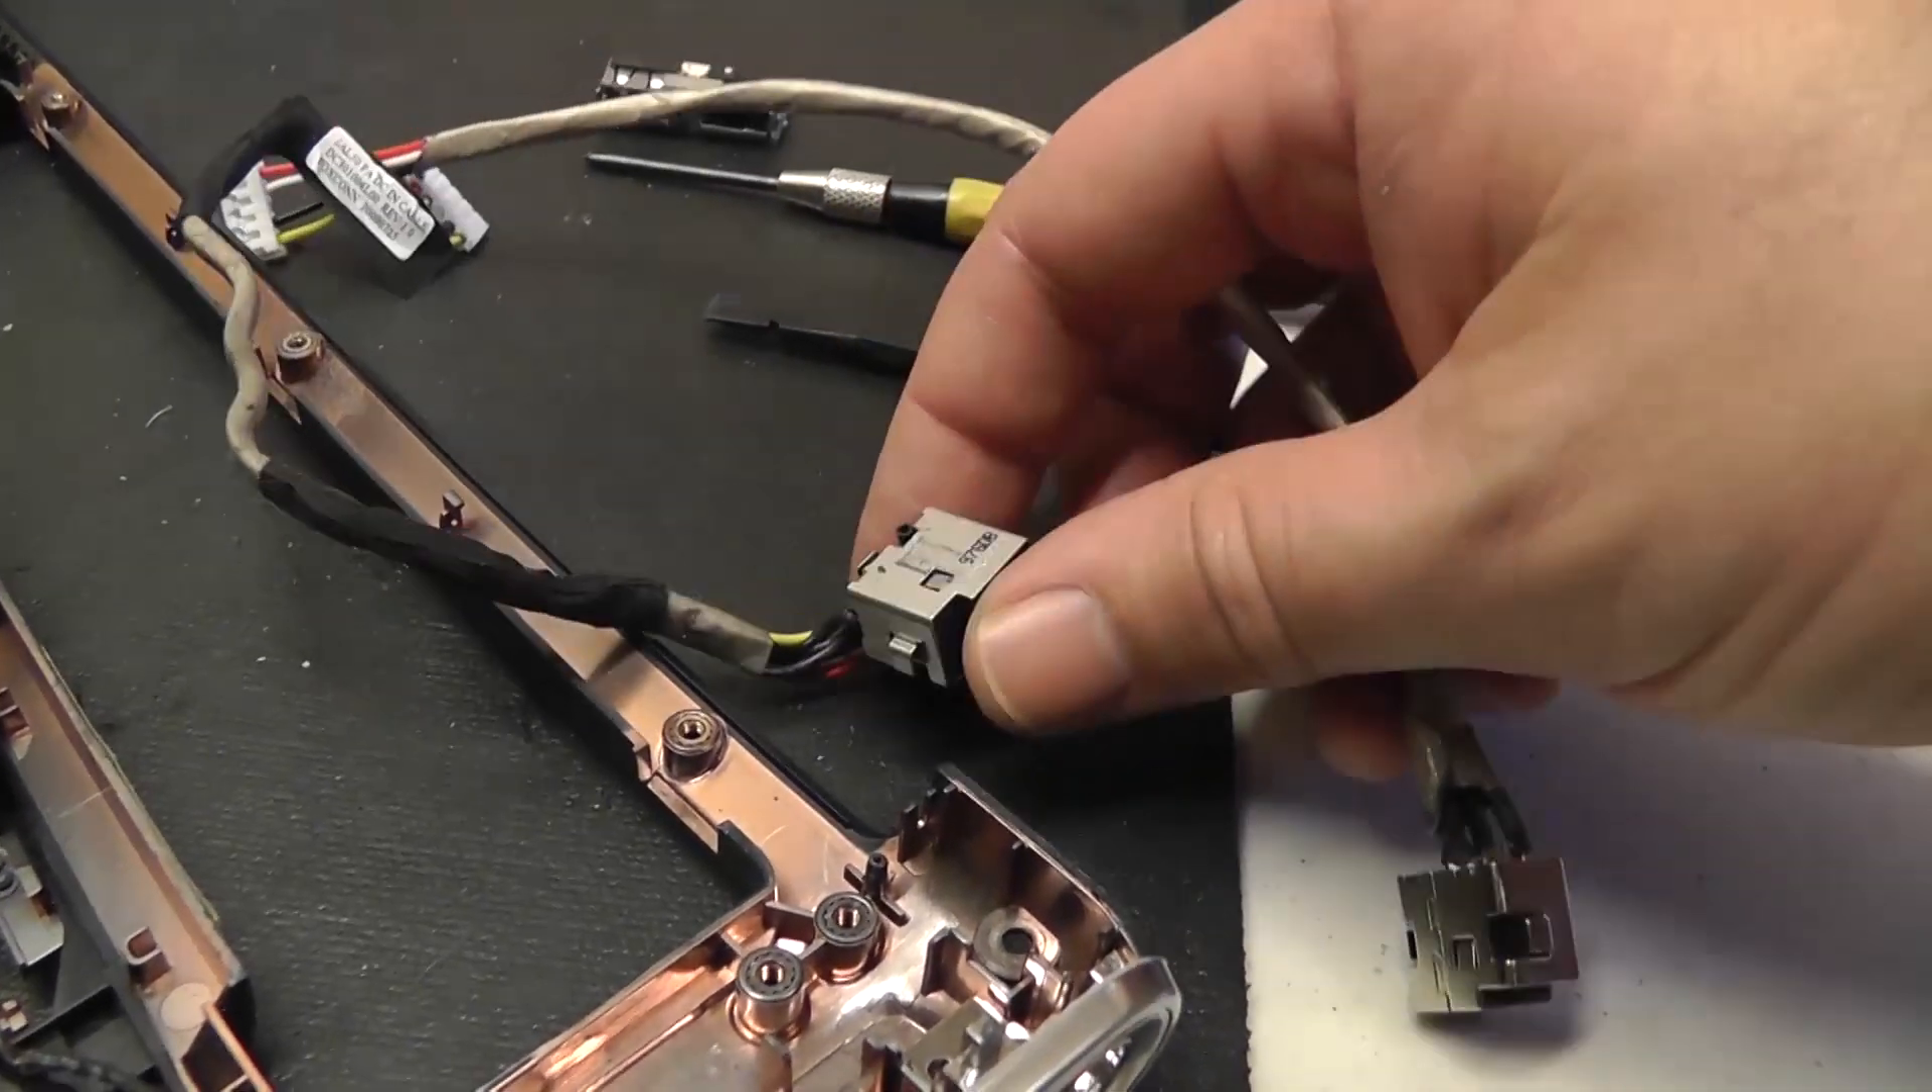And there's our power jack removed.